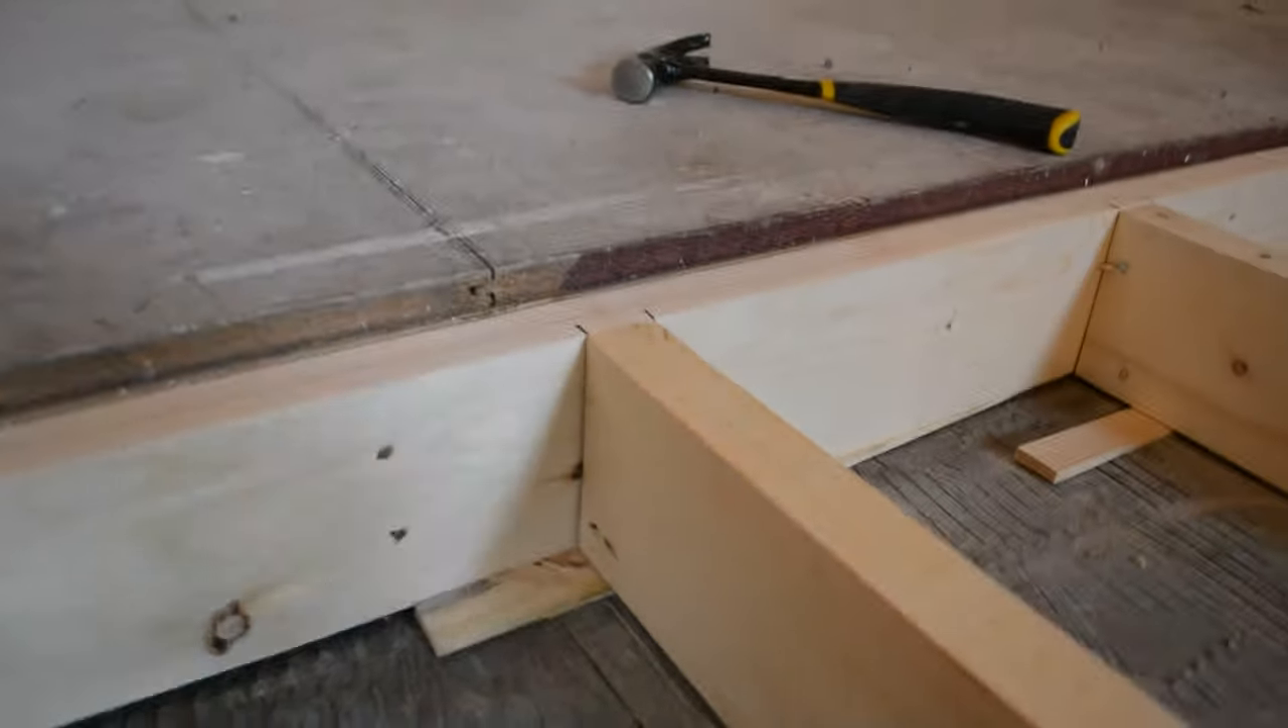So here you can see on this entire end, I put shims underneath all of the boards. And this is so that it can be perfectly level with the top of the other board. So right here, it's perfectly flush.